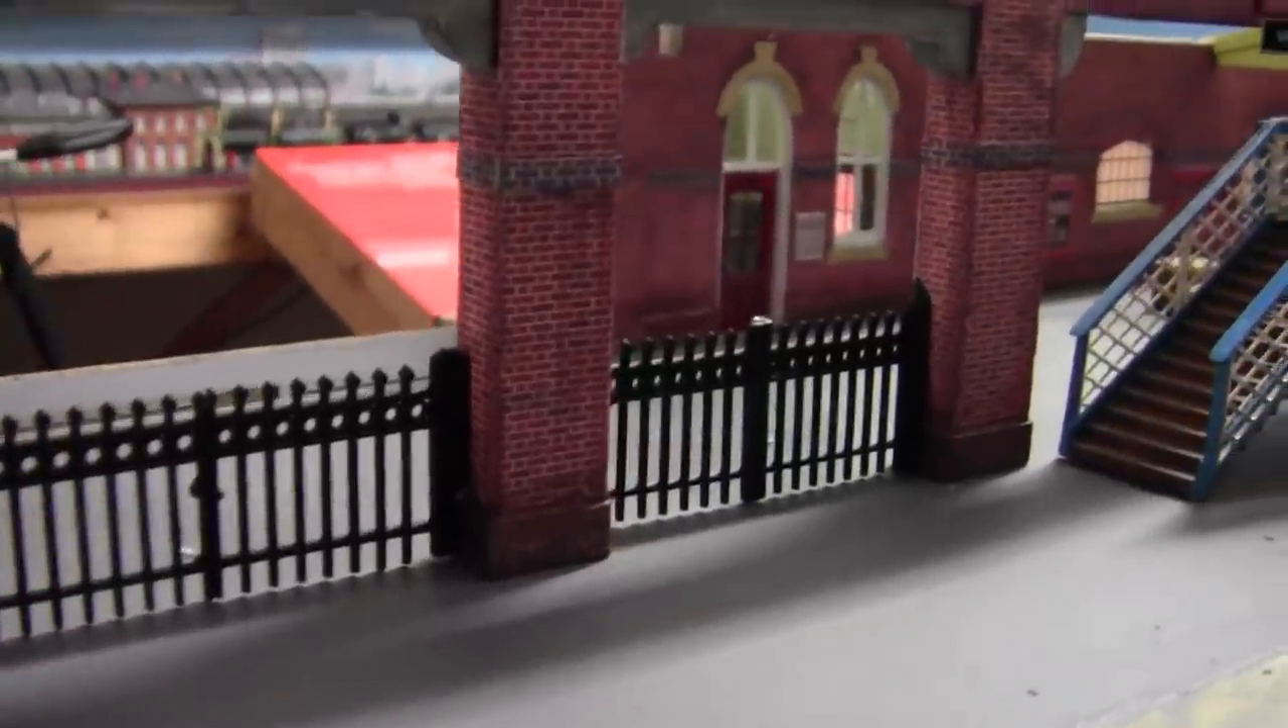As you can see all the gates are now in place and they don't look too bad.